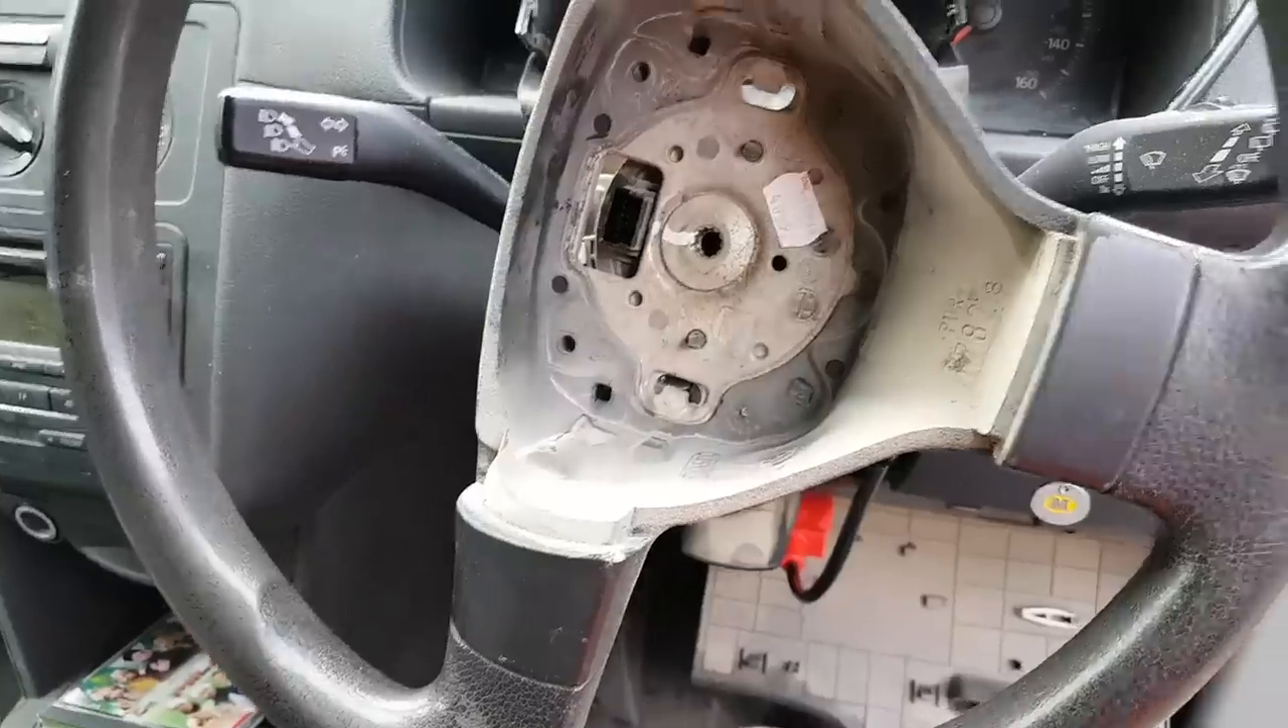Okay and the airbag is out.